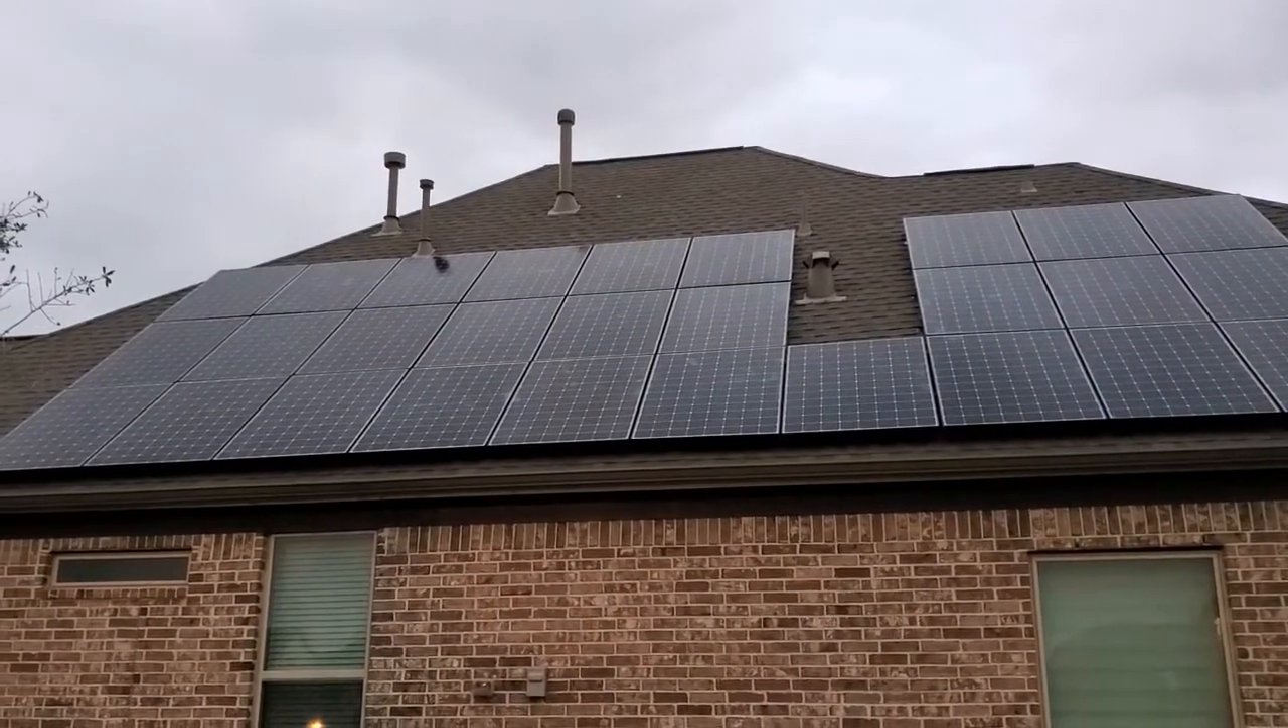Well they've got all the panels installed so now we just have to worry uh wait for them to install the power walls and do the rest of the electrical connection.